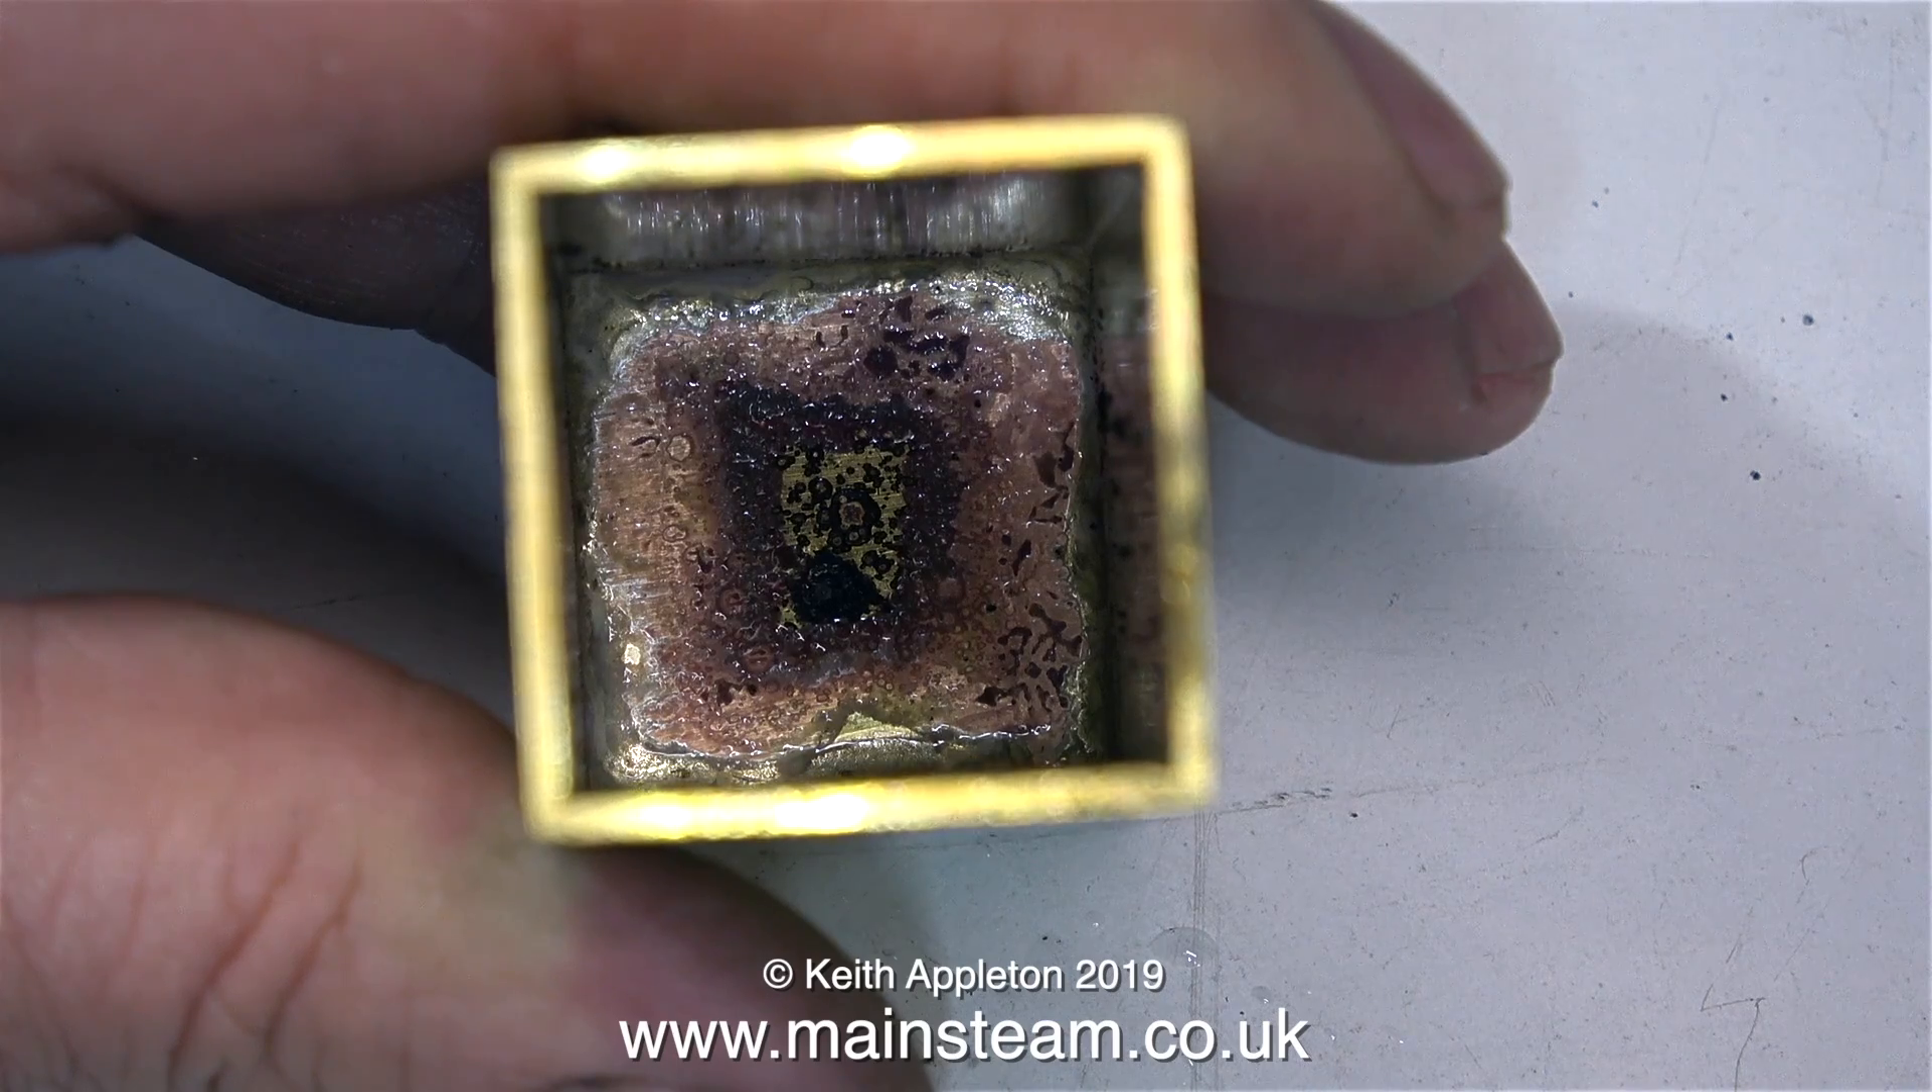When i look down the end of the box section you can see how much silver solder has flowed into a fillet around the joint.